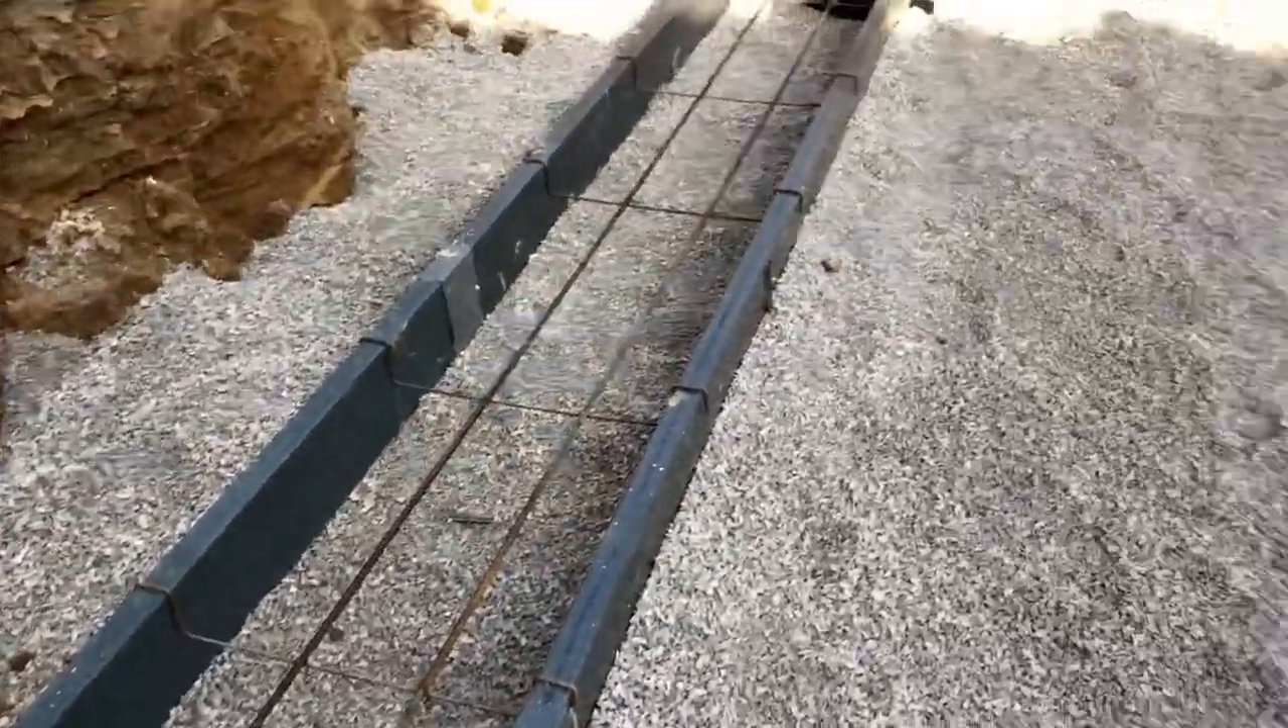We've got all the rebar in, got all the rock in.